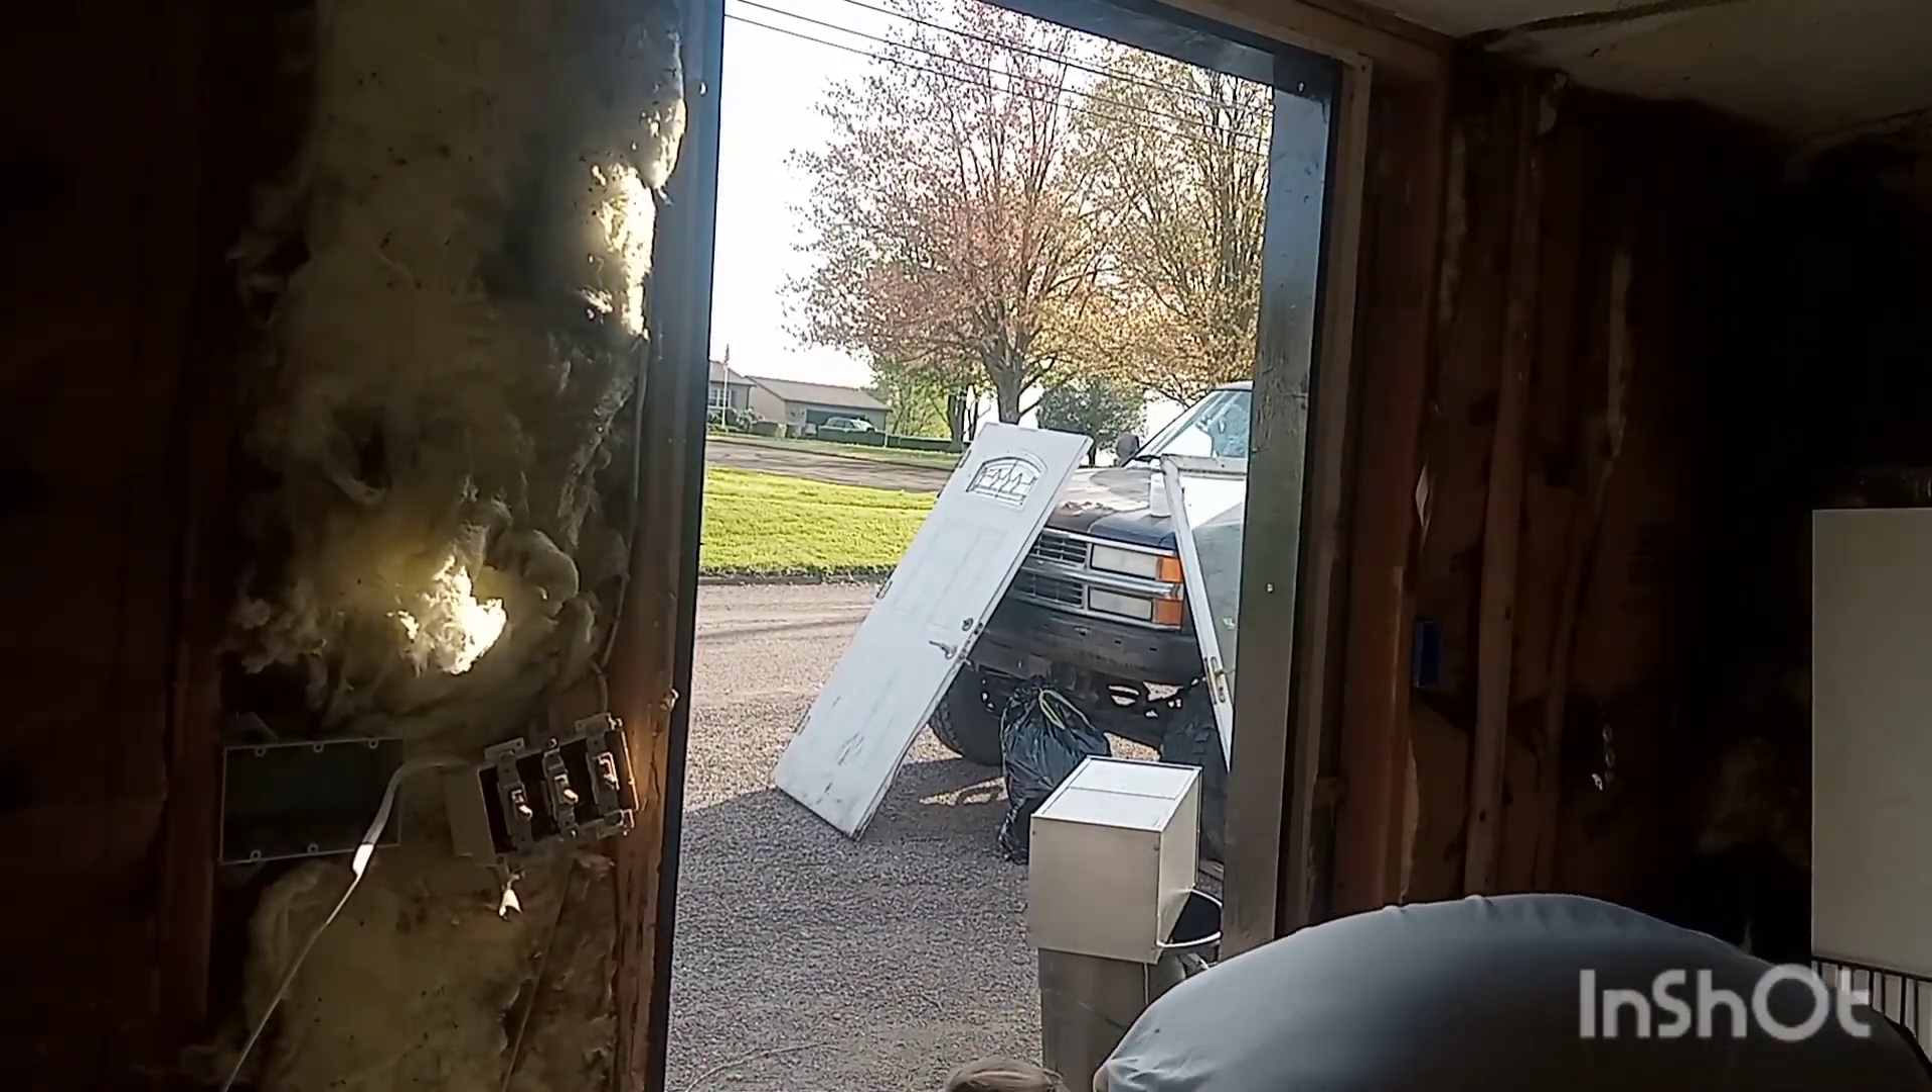Sadly we did not end up getting the door in.